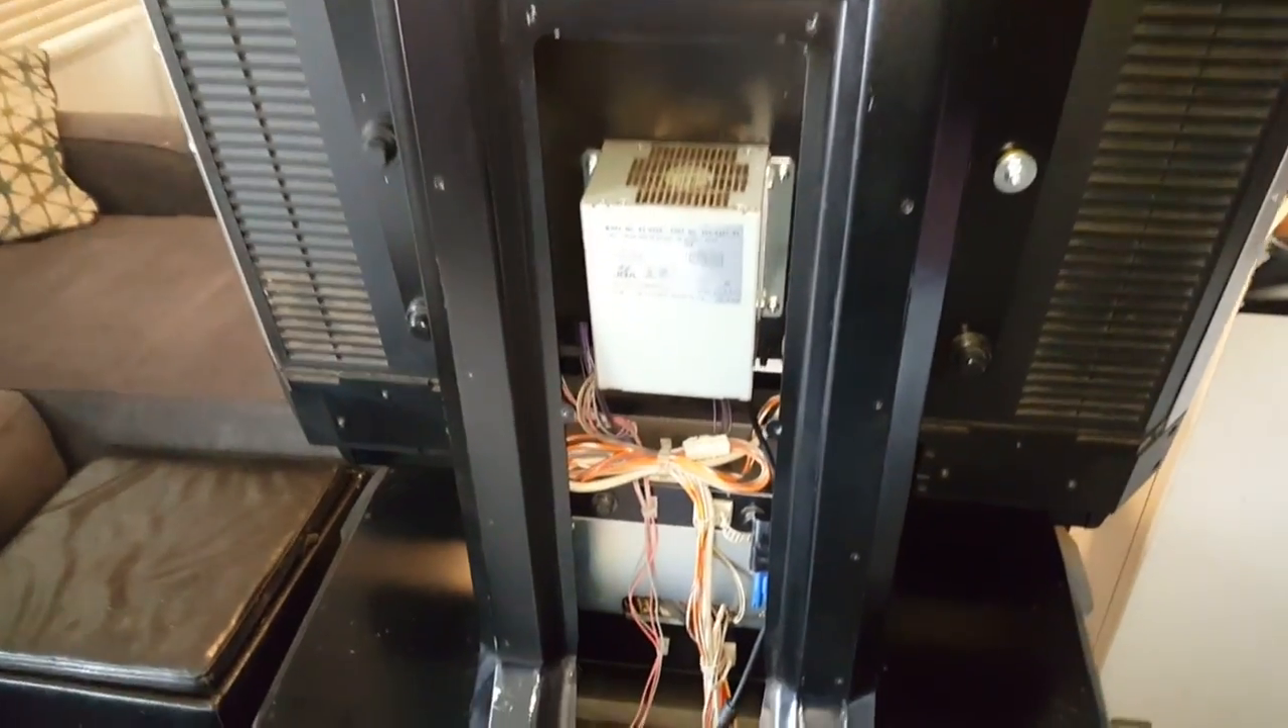We got the back panel off and as you can see it exposes some of the insides.